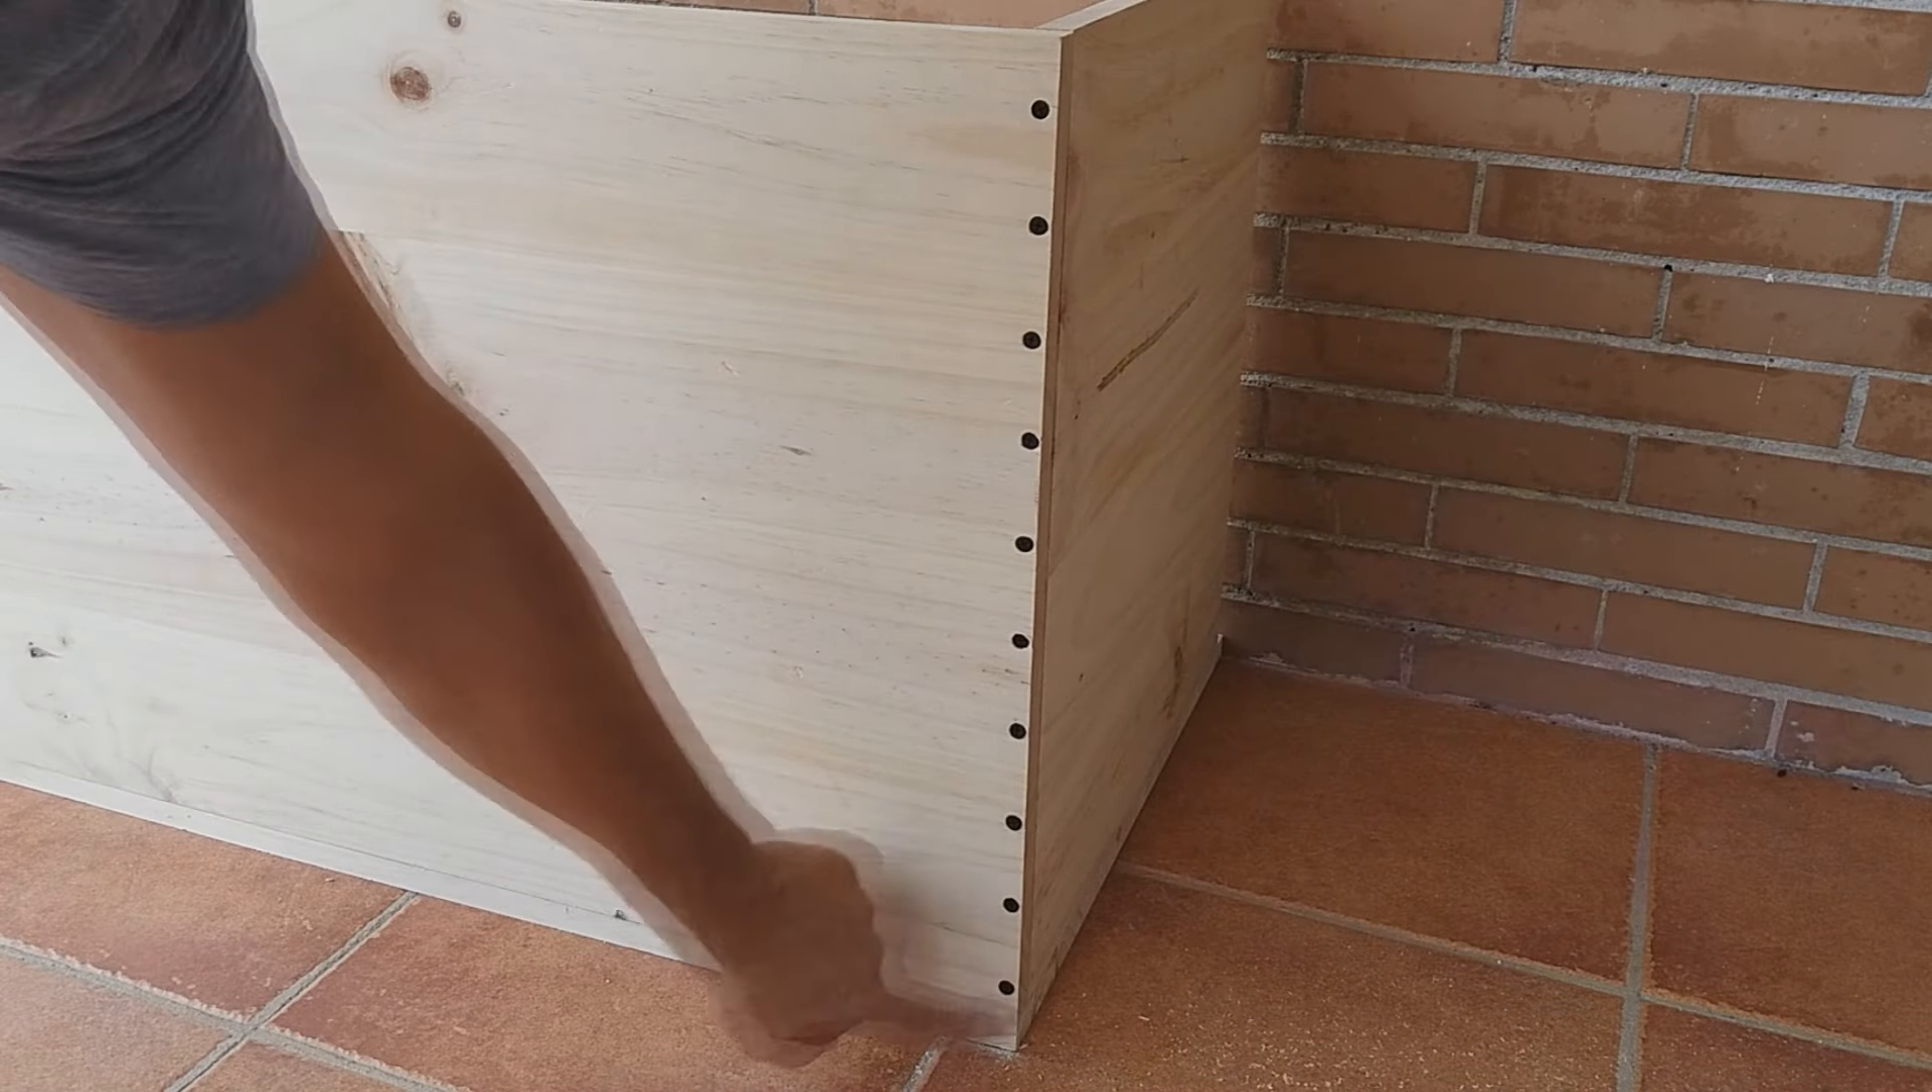Tenemos la primera fila de tornillos terminada.